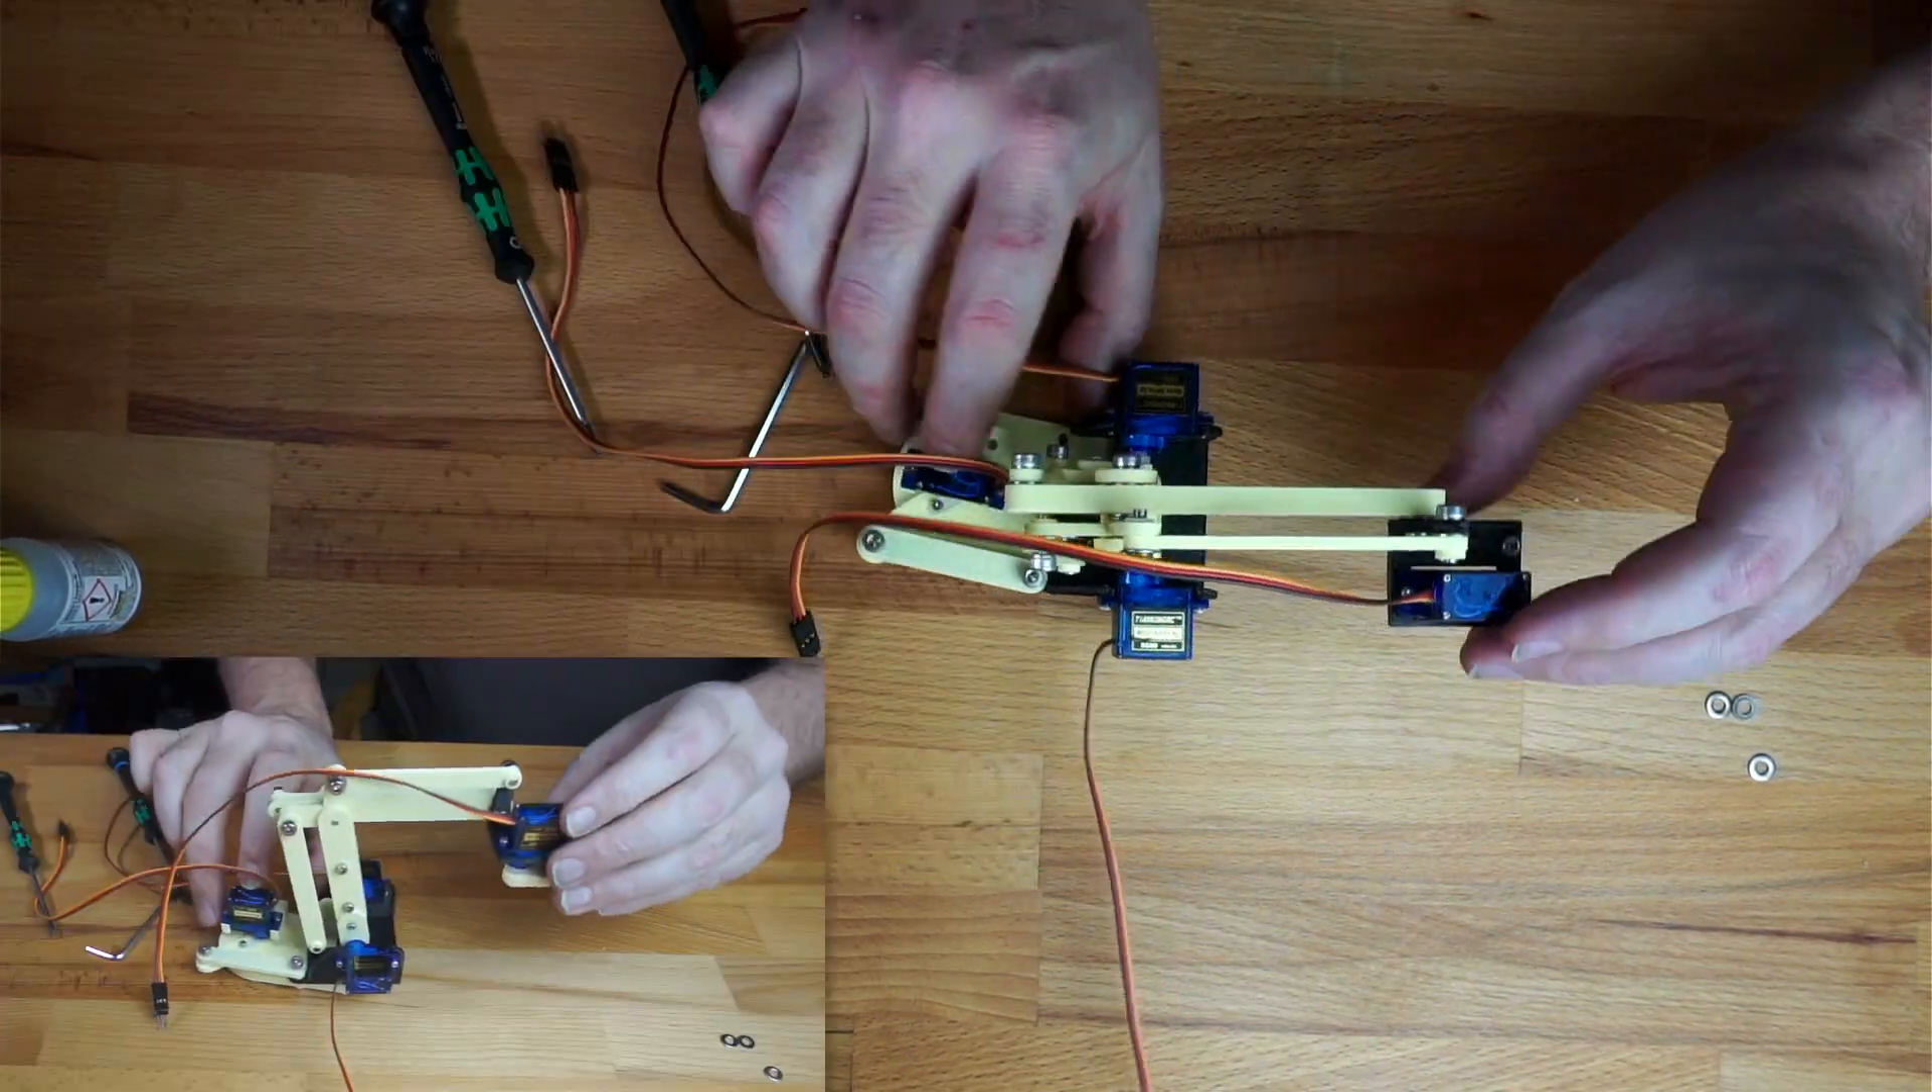And there we have it. The assembled arm.